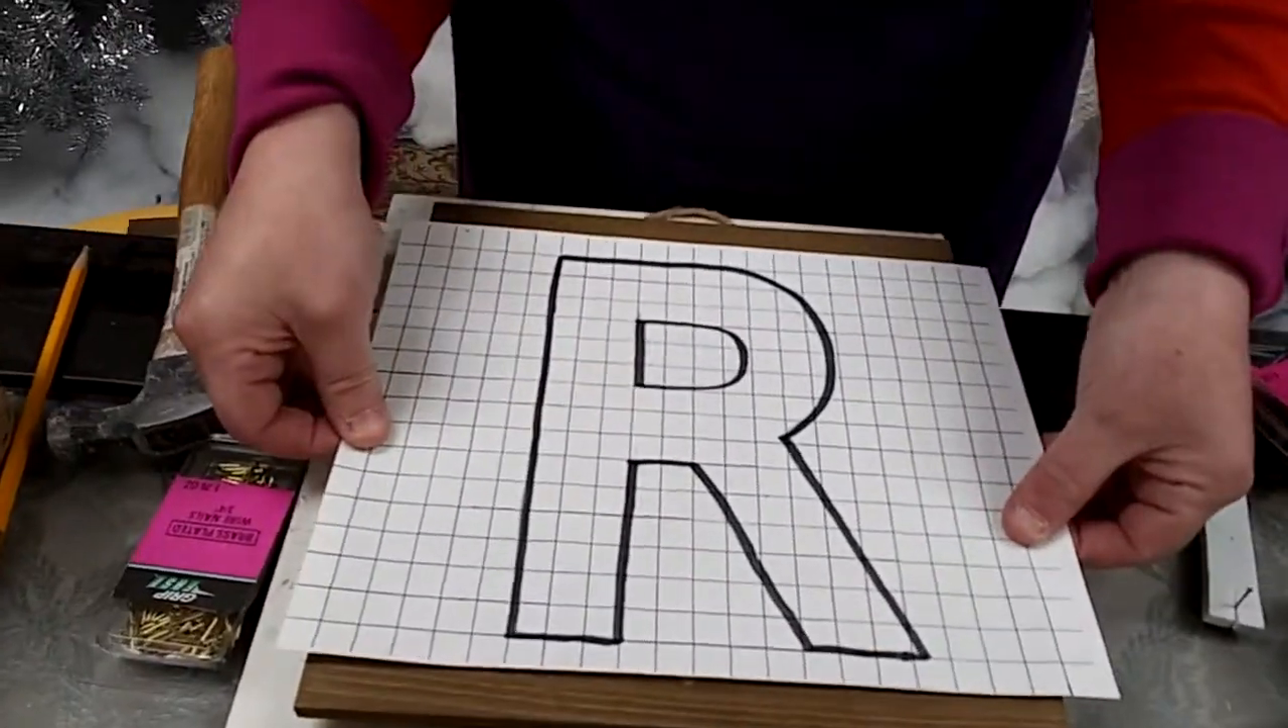You can see that the grid paper goes a little bit off the sides.